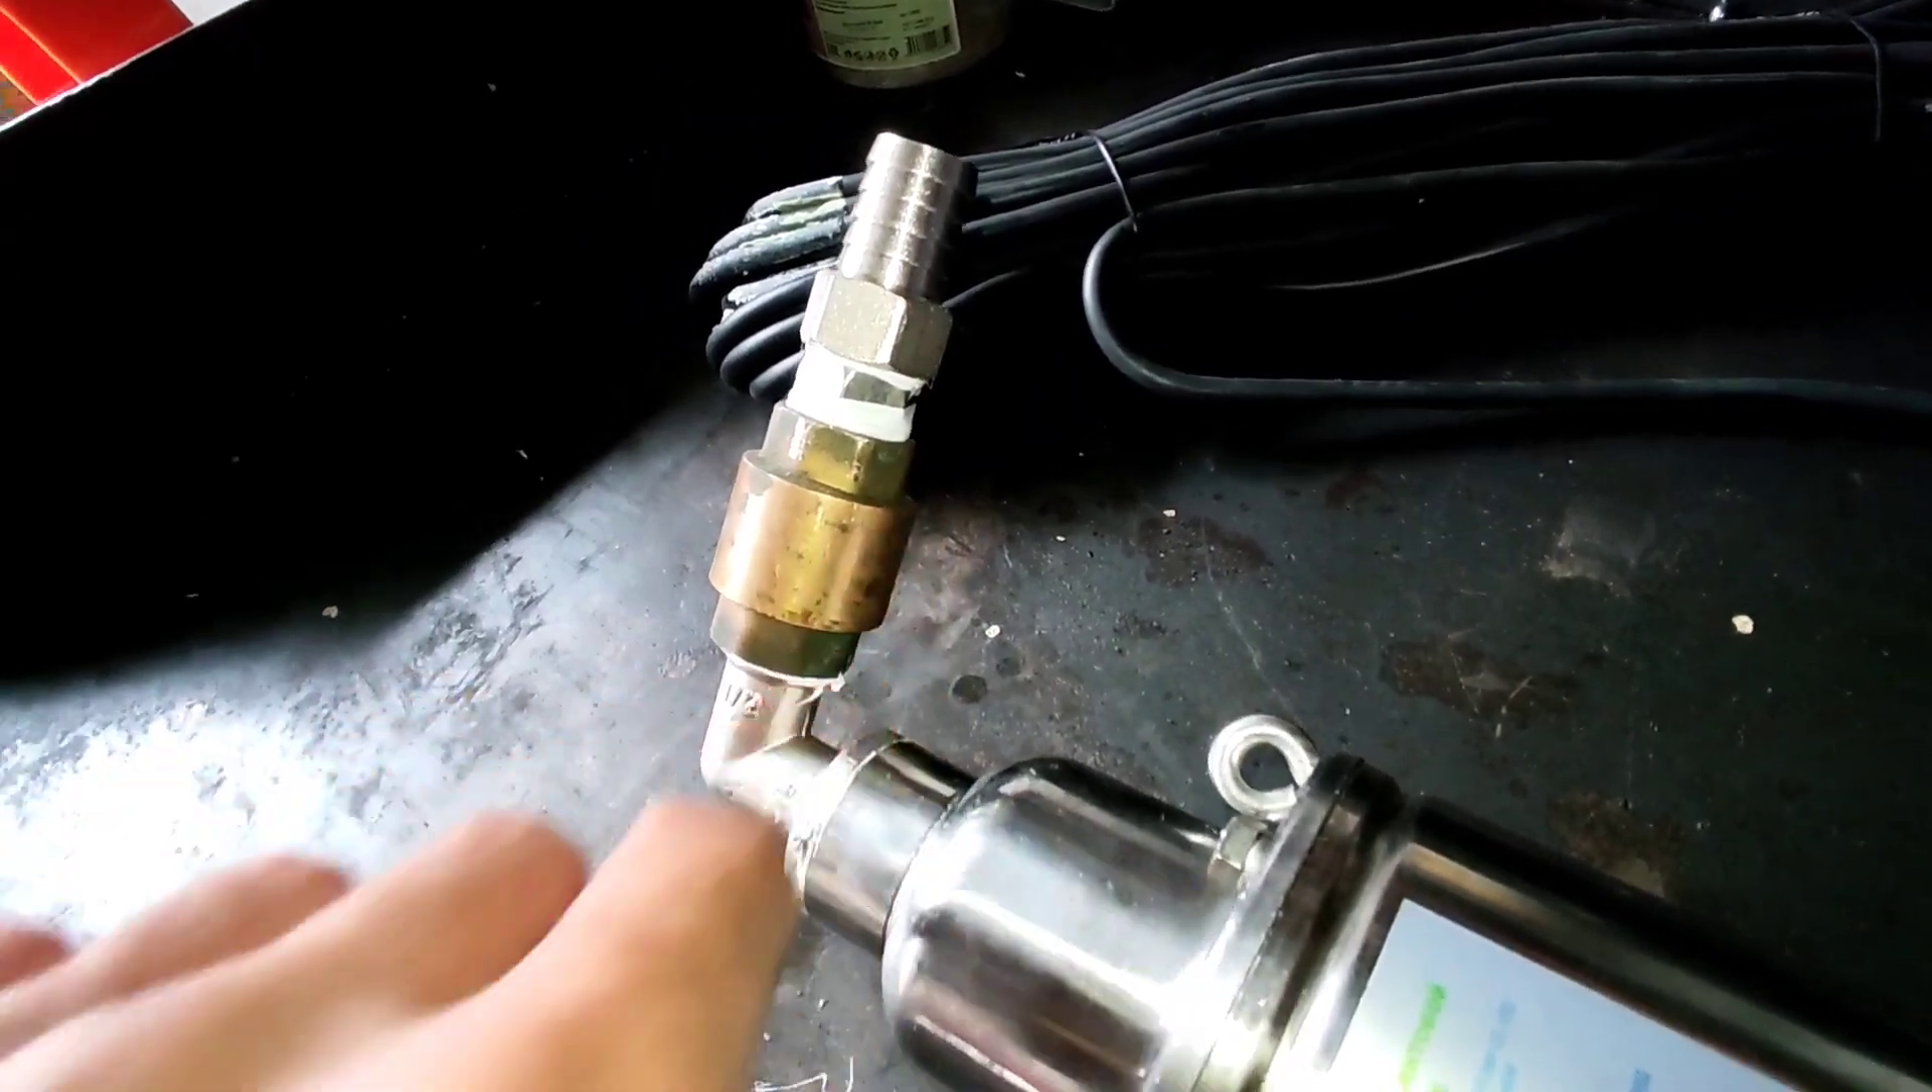Поставил фитинги, вот переход с 32 на 20 уголок, на него сверху клапан, тут еще один фитинг и на него уже поставил фитинг под пластиковую трубу.